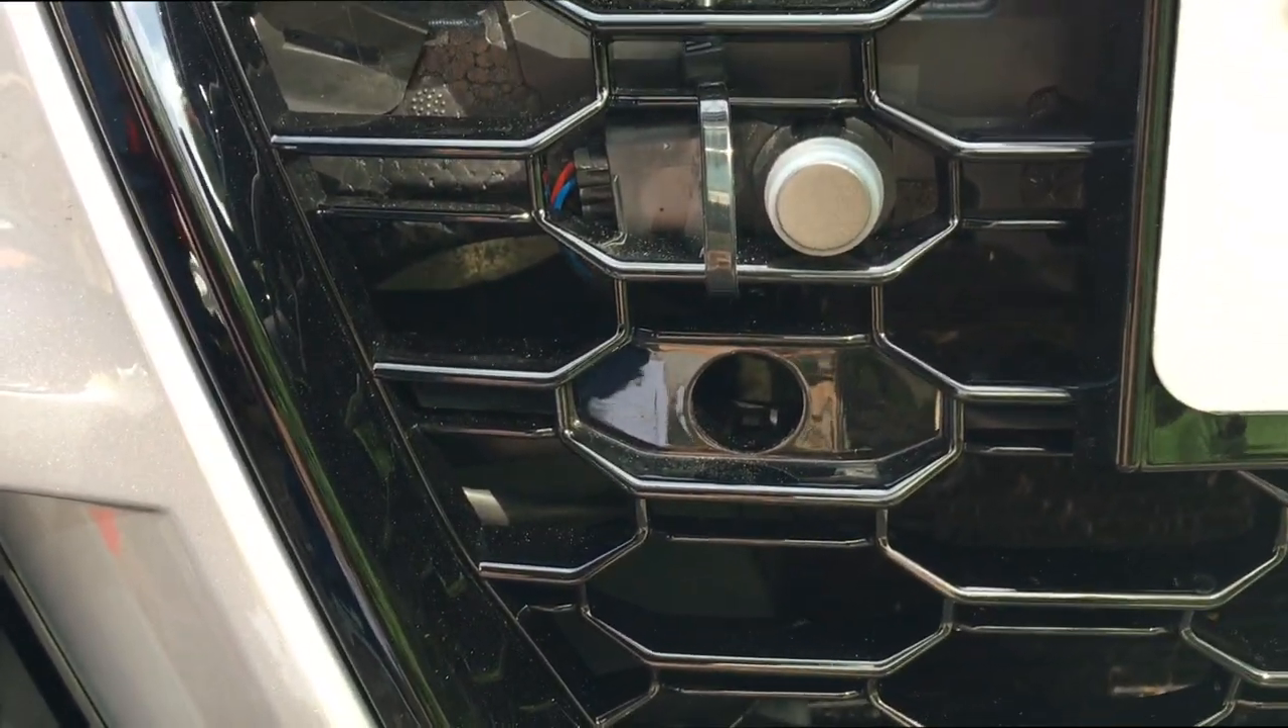The parking sensors was not actually fitting where they should be fitting on the grill.